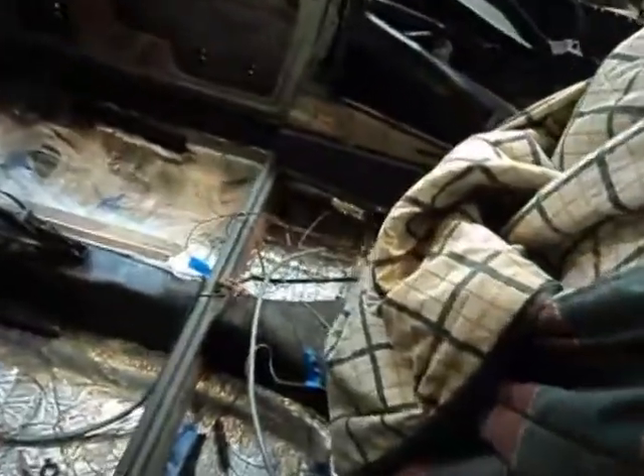I have not finished the wiring.